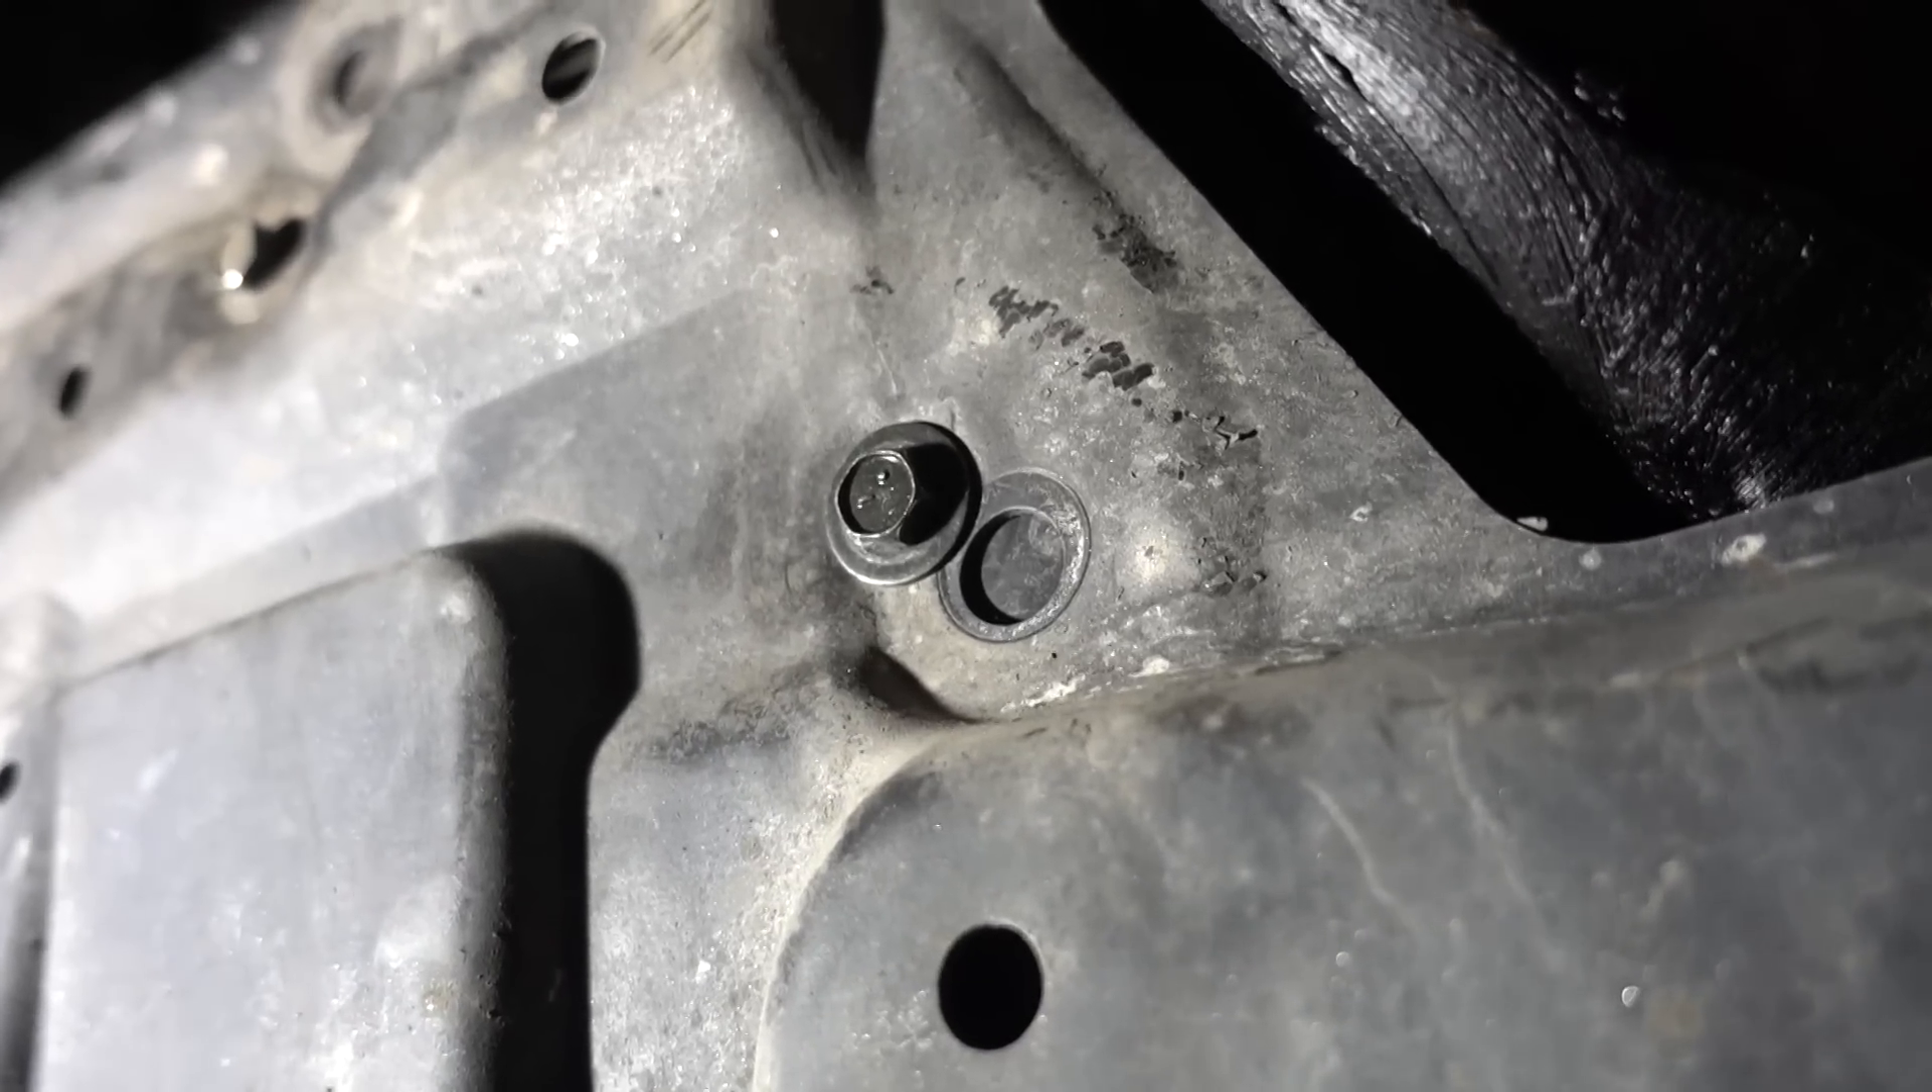So here is an example of the misaligned bolt hole, so it was simply to drill a new one.